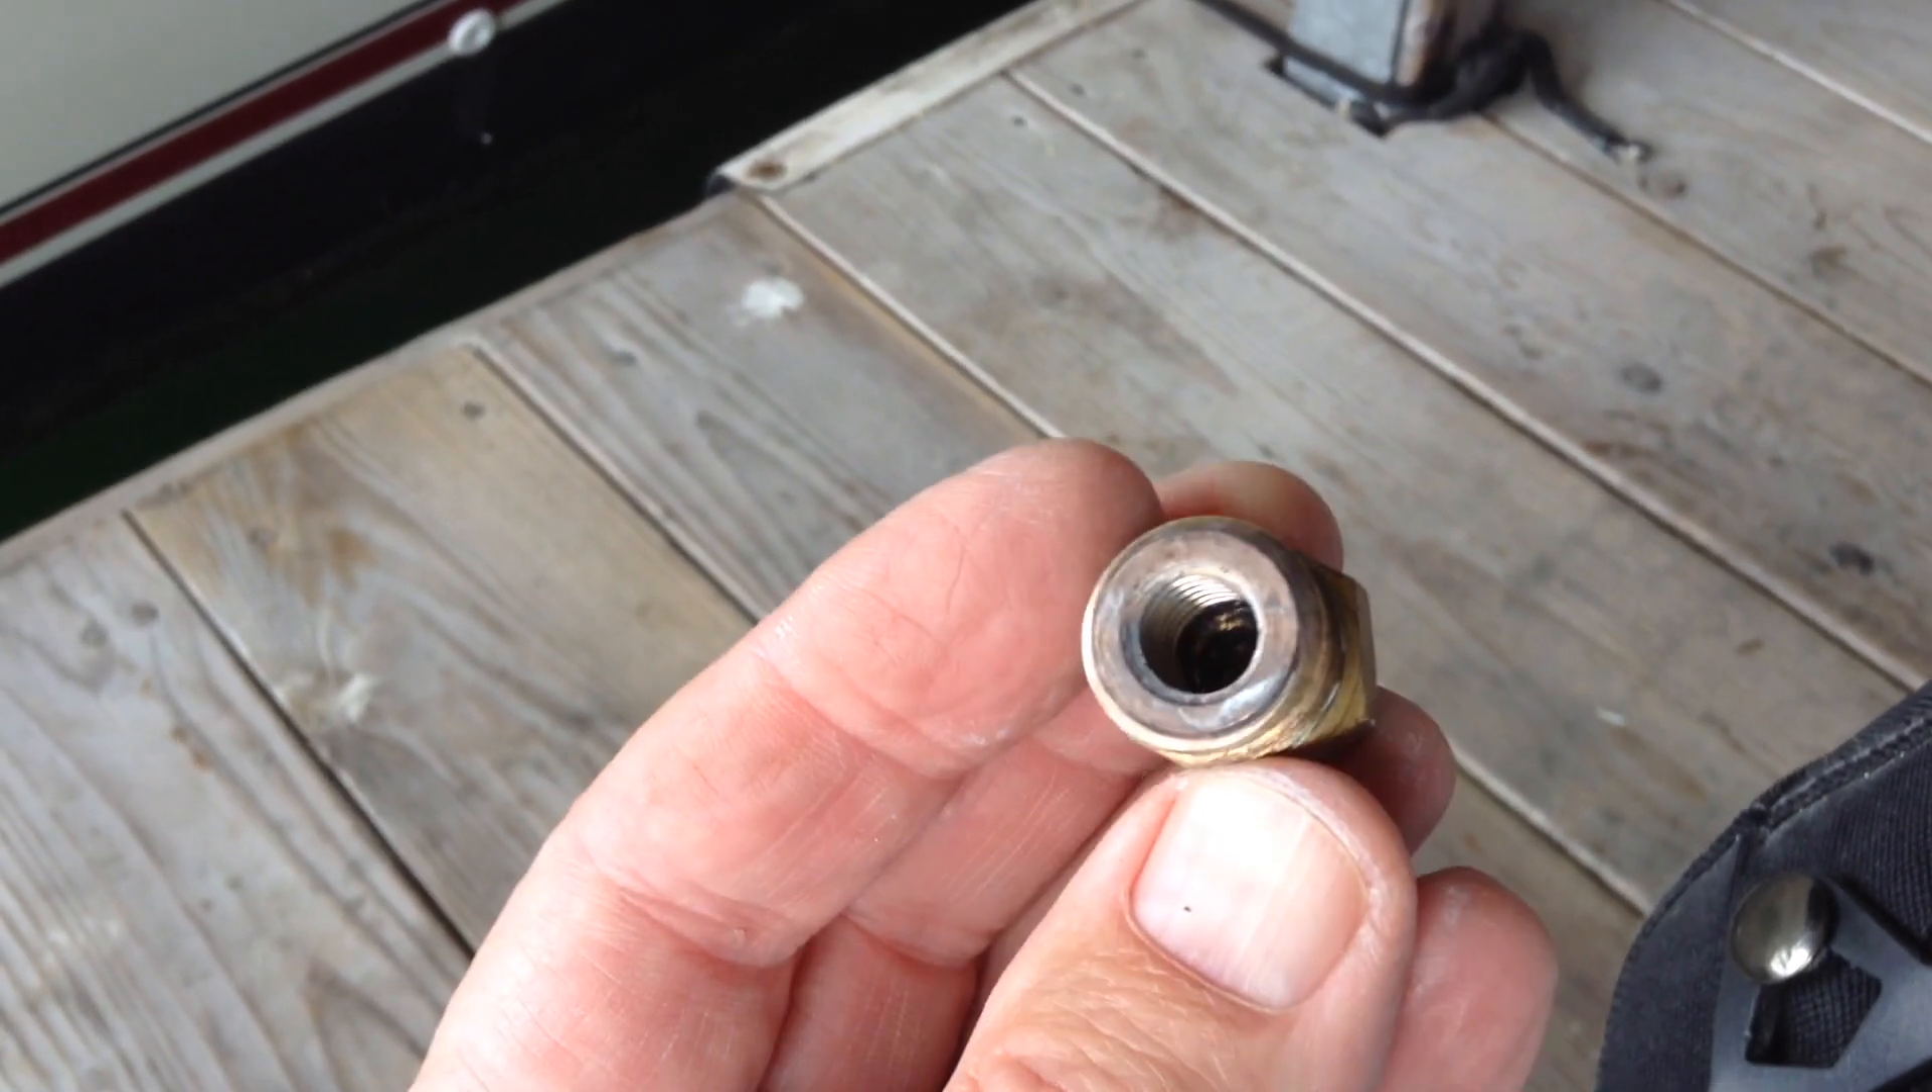This is what the zinc holder or plug looks like once the zinc is removed.